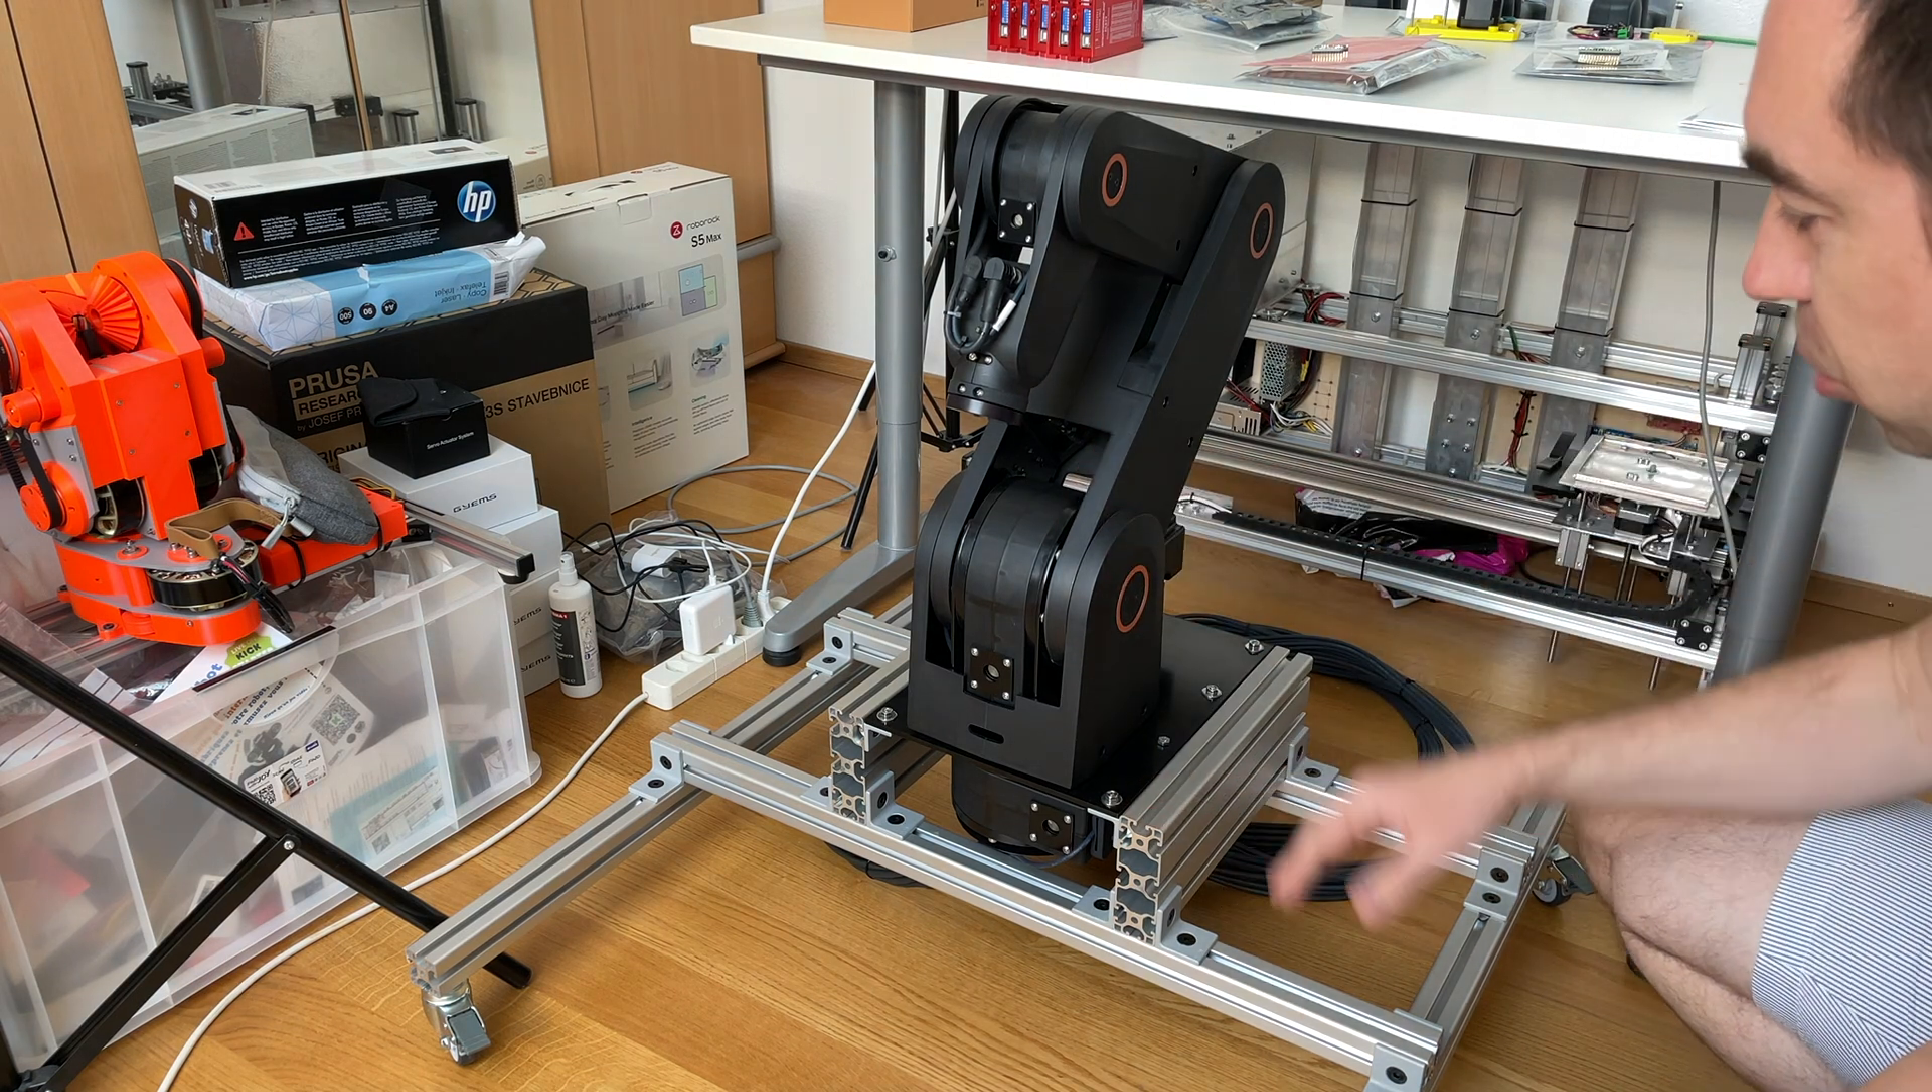The robot arm is mounted on this base and I'm really happy with the result.